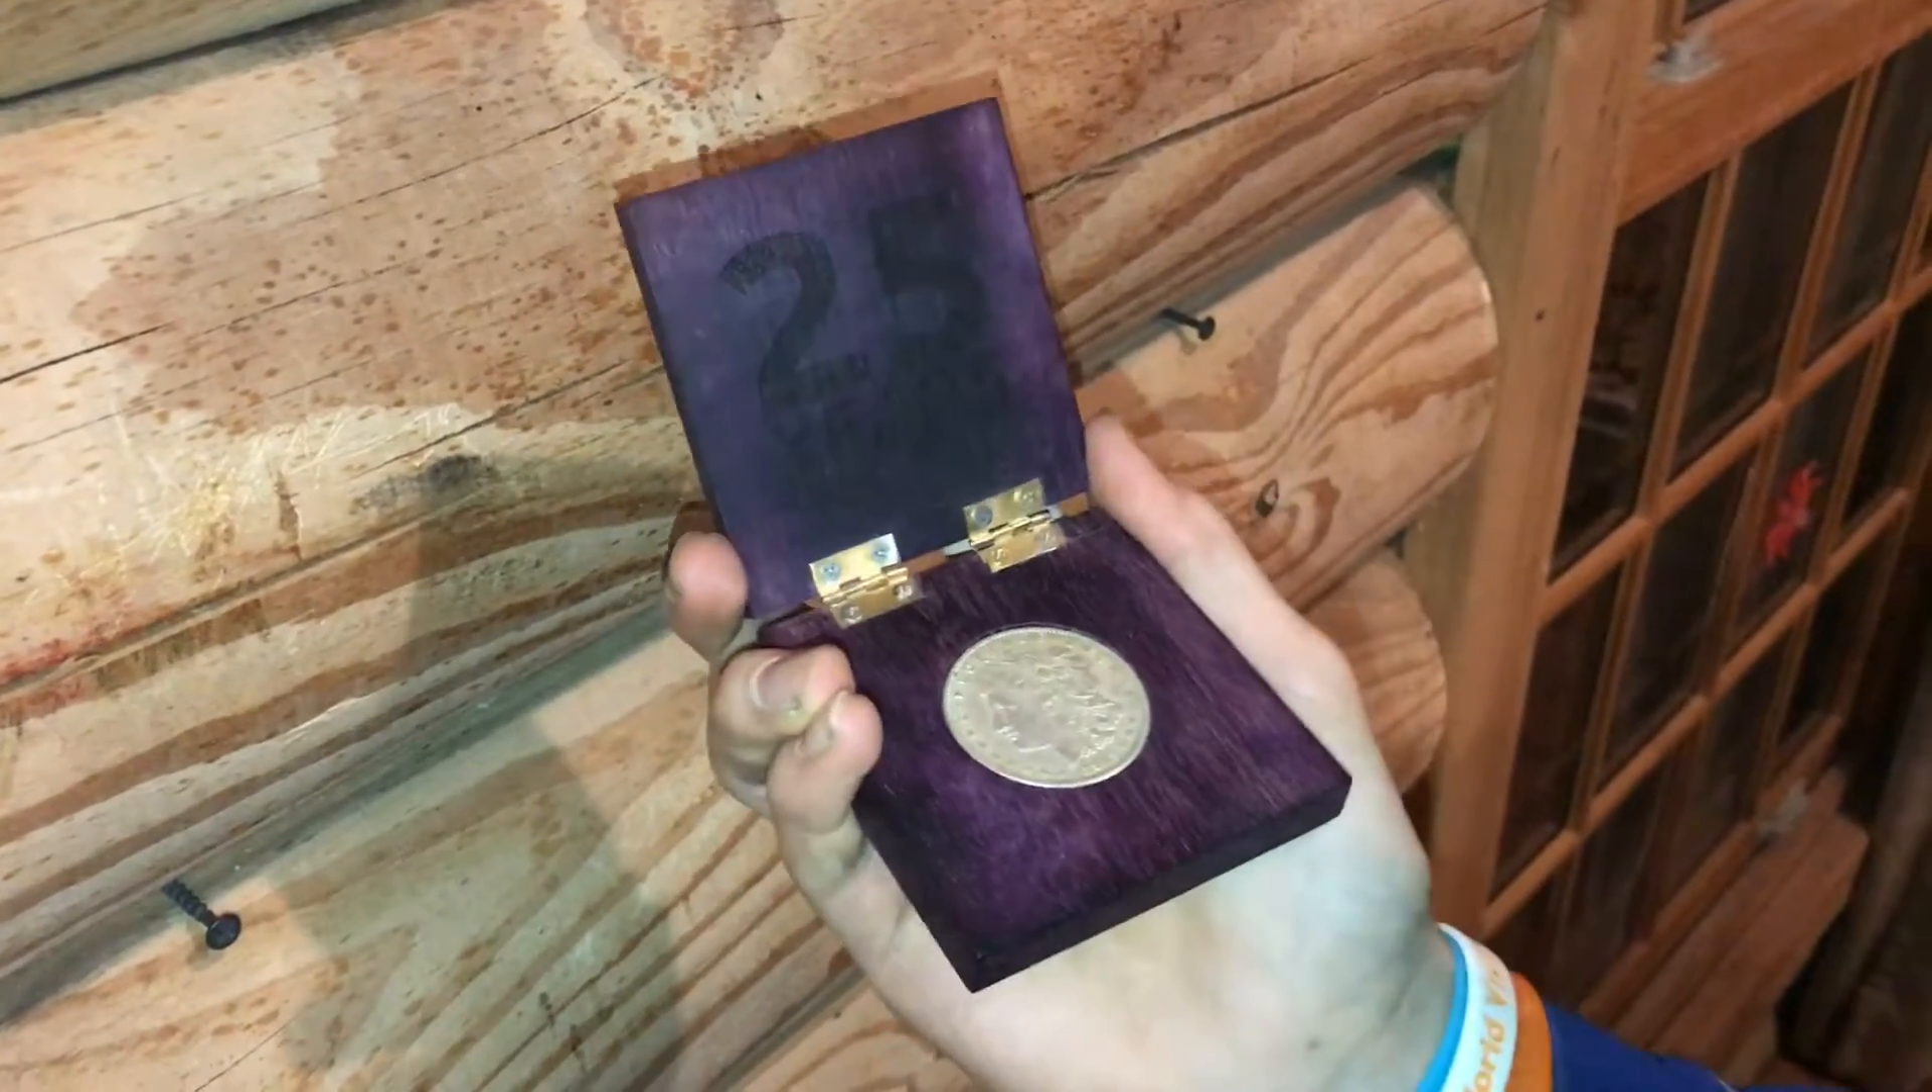Now I have the hinges all screwed in and it looks real nice. And the coin fits in there just perfect.